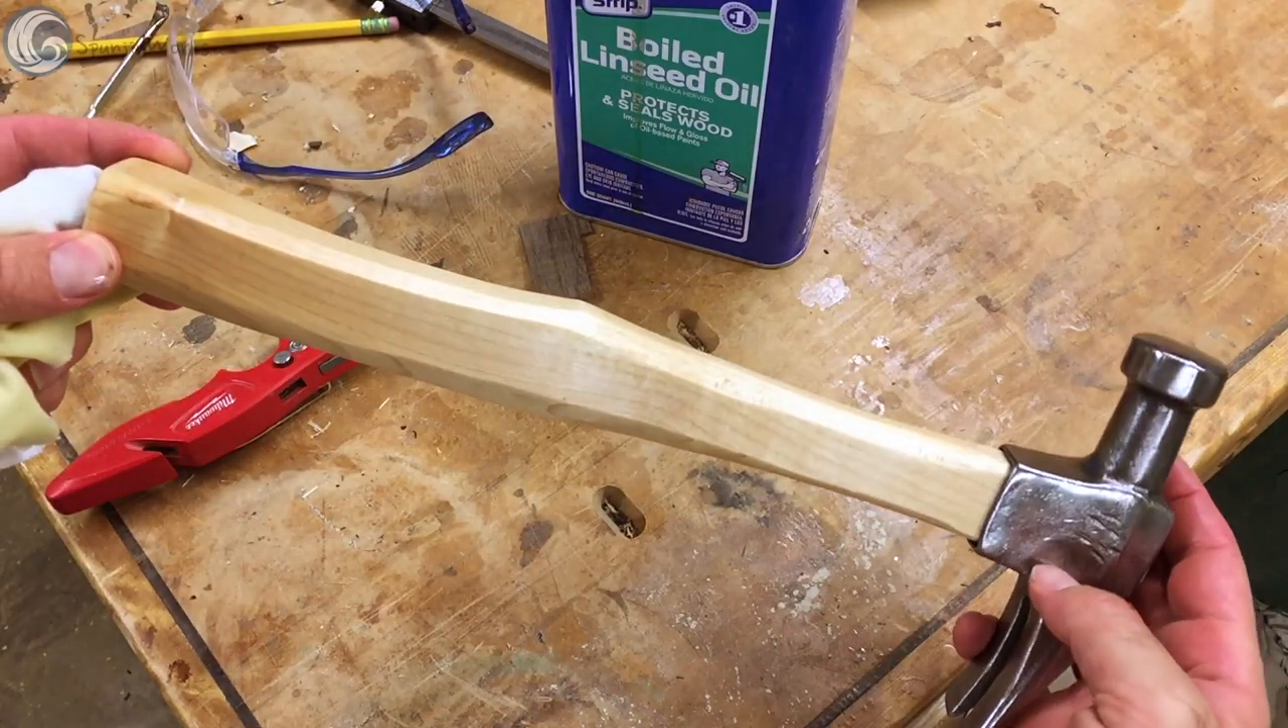And there you have it, a brand new handle on a very old hammerhead.